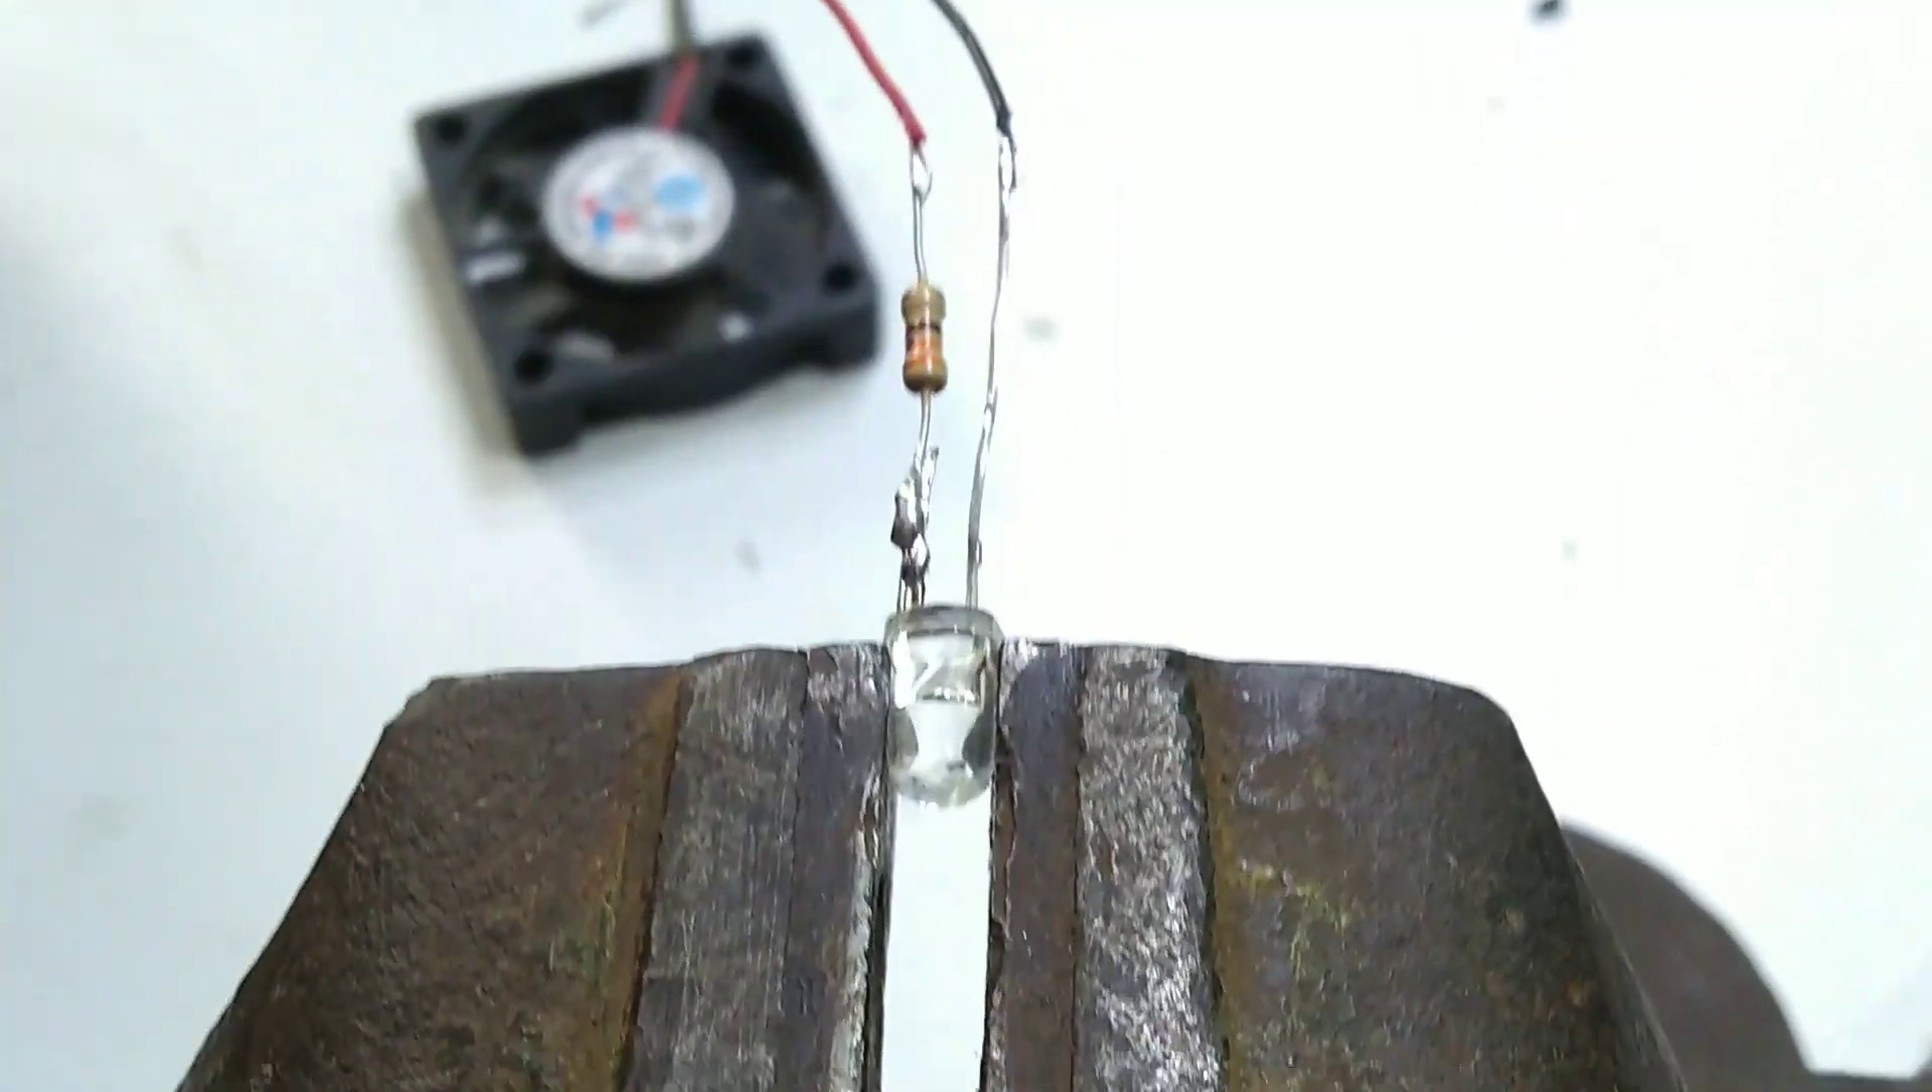देखो यह blue LED है और उसको मैंने 330 ohm का जो resistor आता वो लगा दिया है।